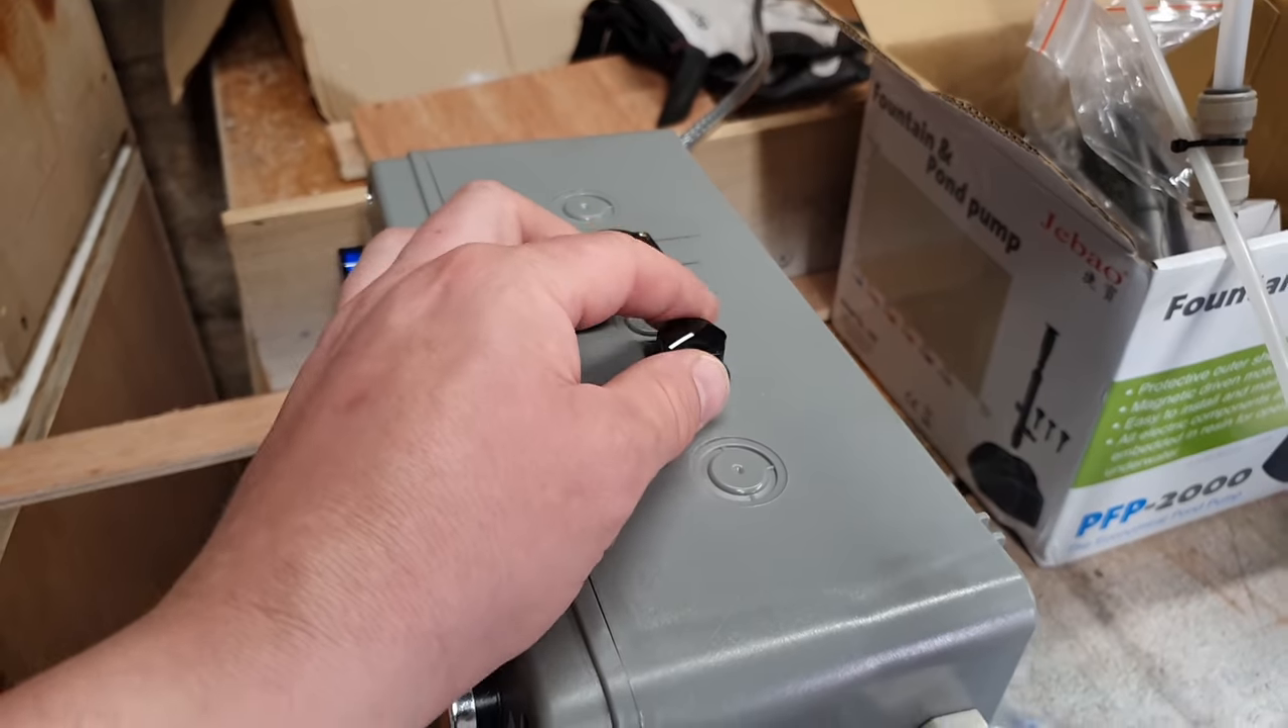On the side here we've managed to install the potentiometer.